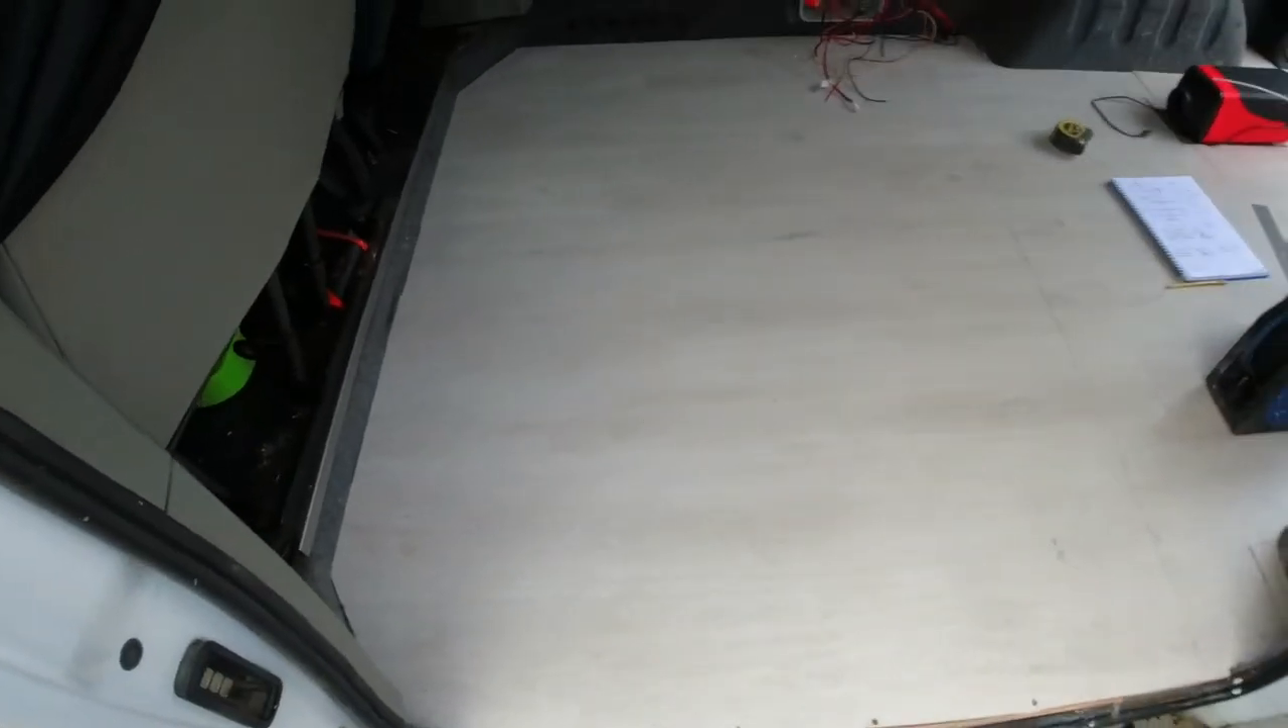So as you can see now I have completed the floor now and that was all yesterday's work.